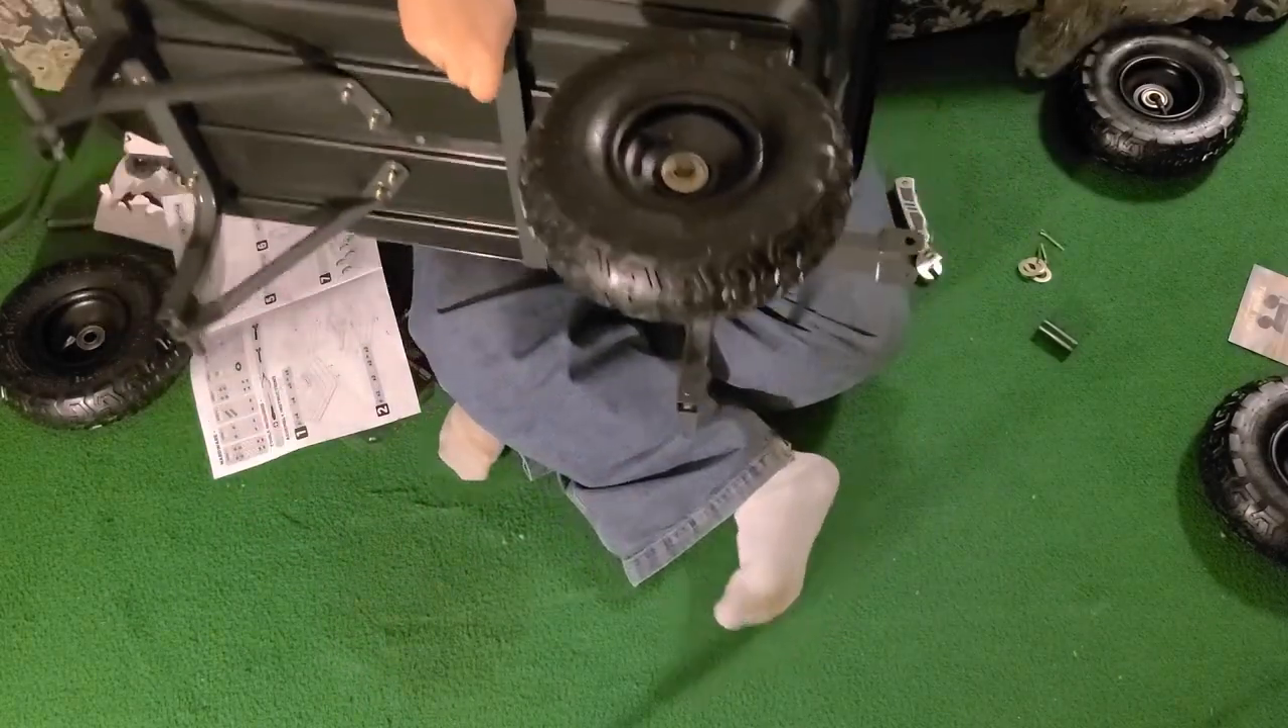I have this tire just kind of pushed in place.